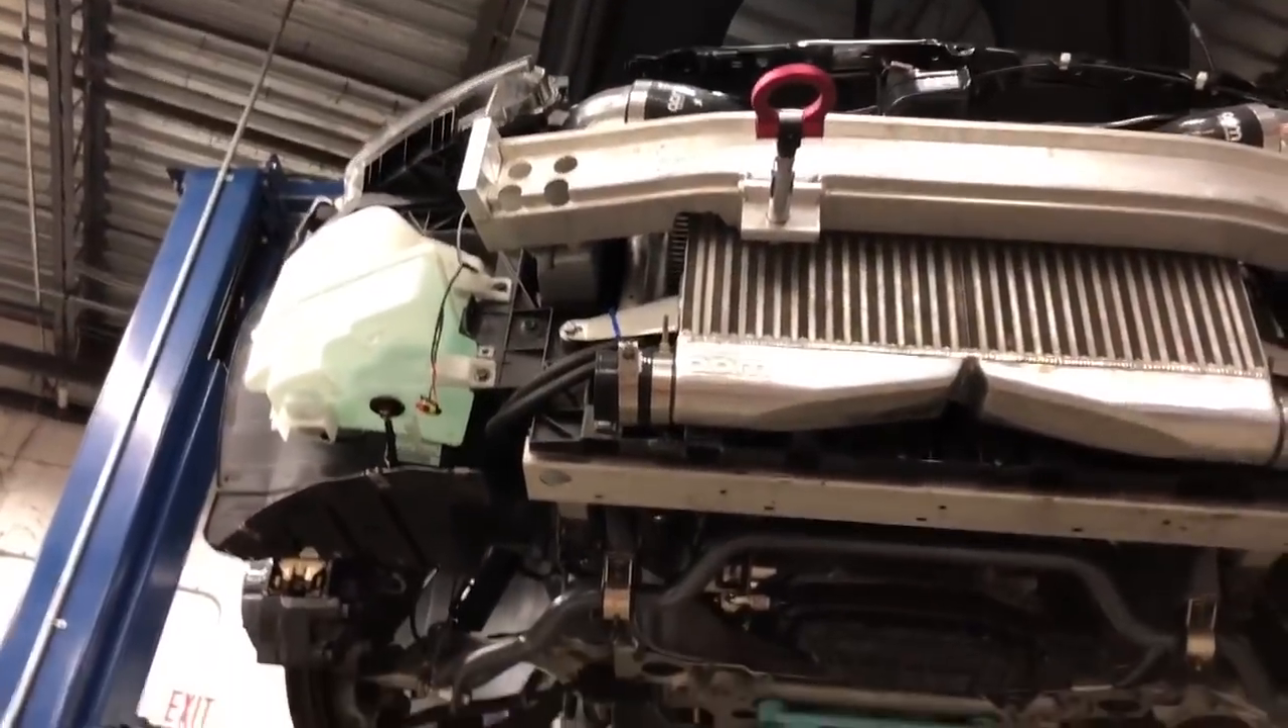Um, I have to take out the intercooler still. Kind of sucks, but okay.